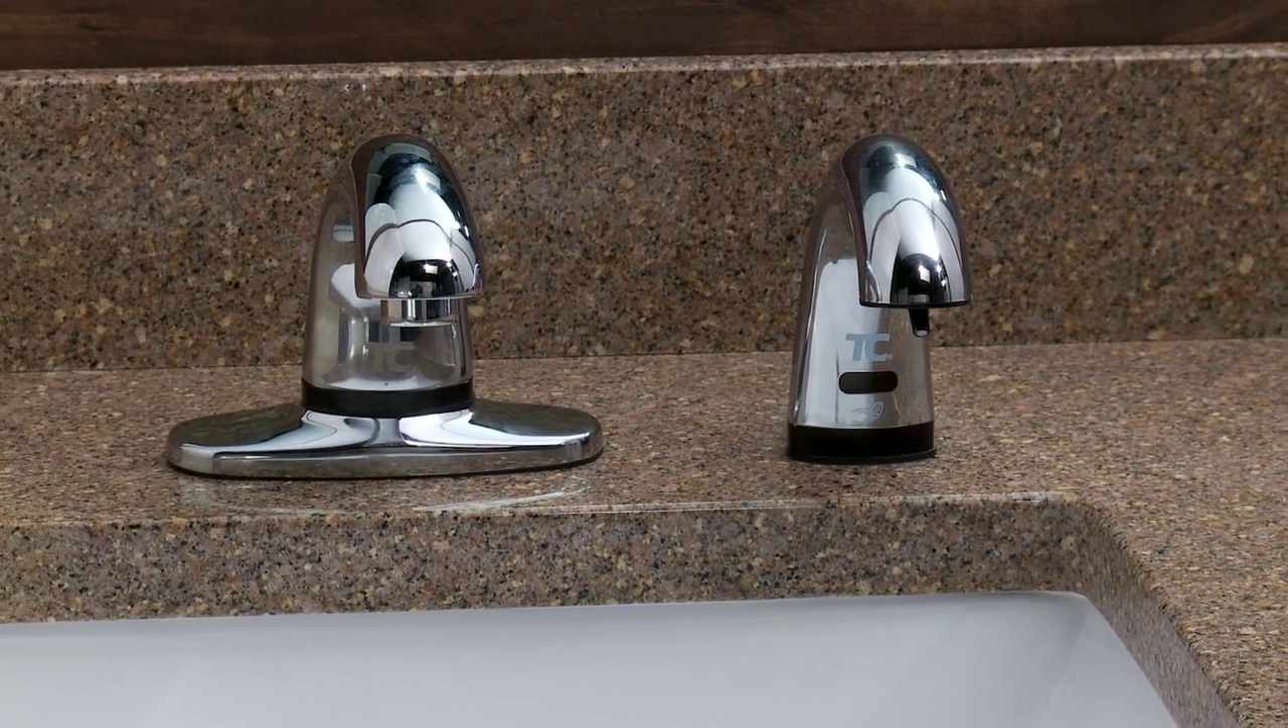The Rubbermaid One-Shot Touch-Free Soap System is now installed and ready to deliver the perfect amount of soap every time.